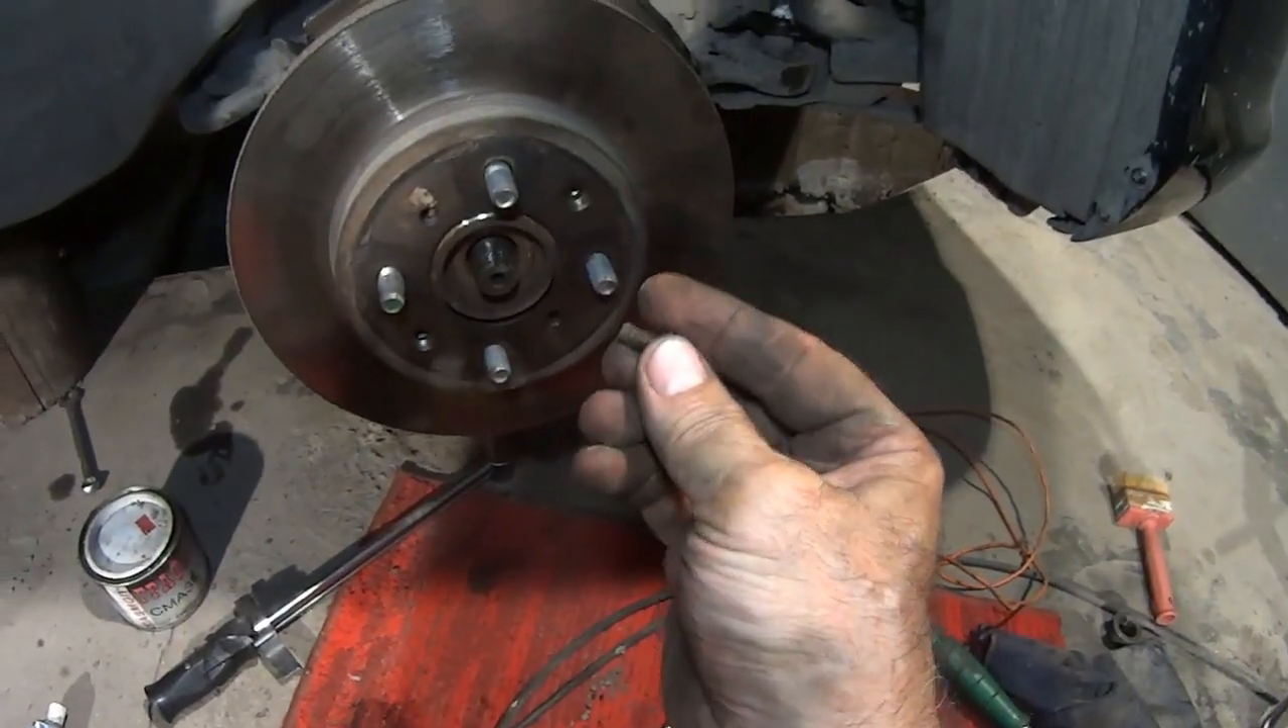Диск установил Теперь надо его прикрутить на эти болтики.